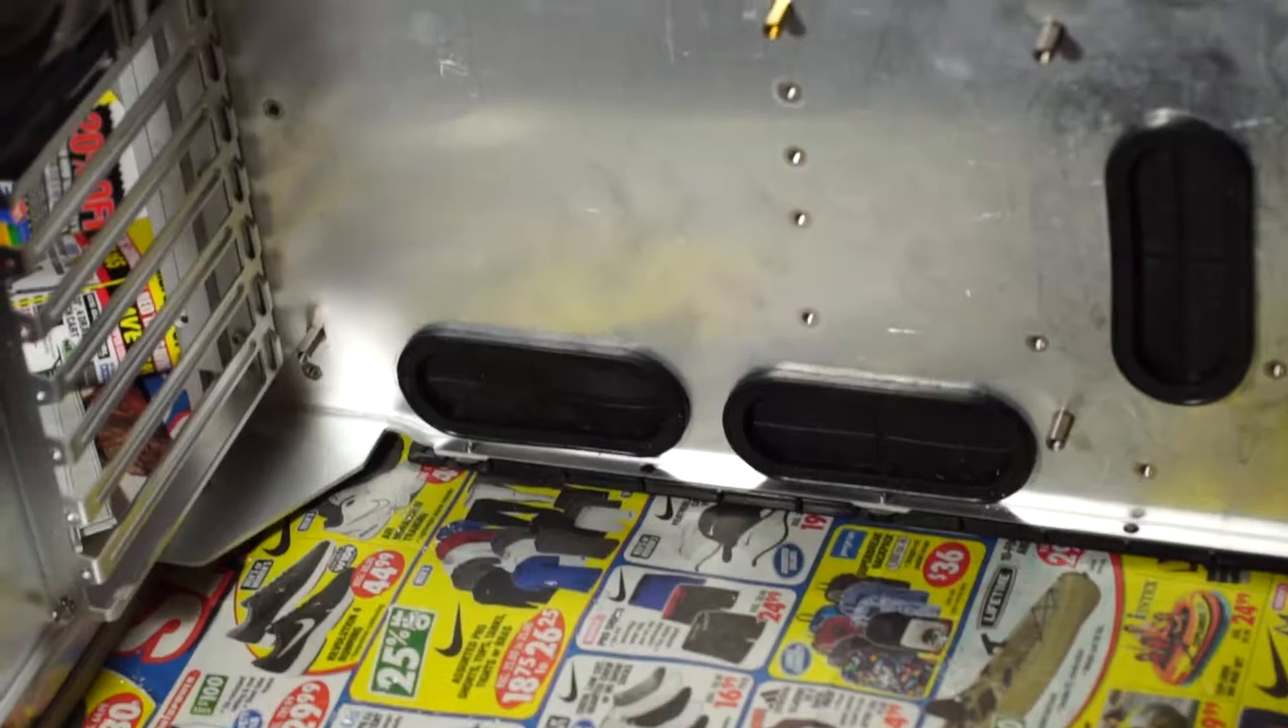And here are the grommets installed.